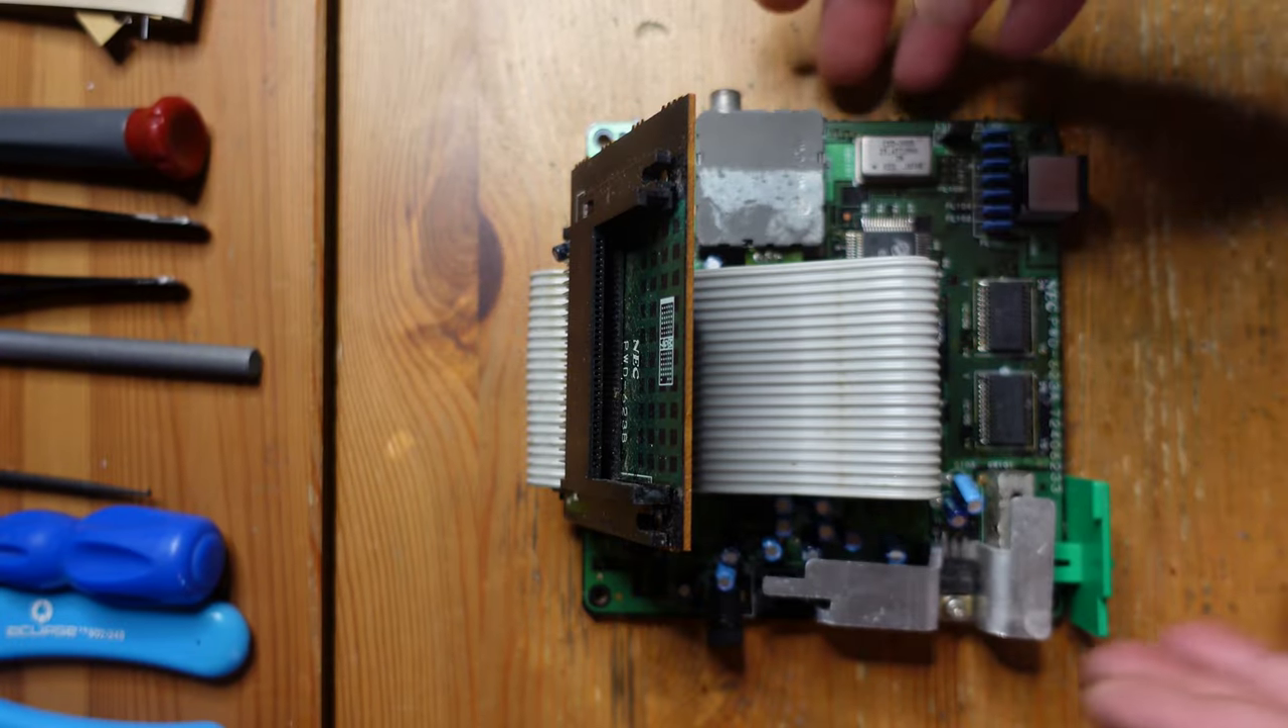Okay so I've gone ahead and taken the motherboard out of the shell and there's really not much to it which is why I didn't even bother filming it.